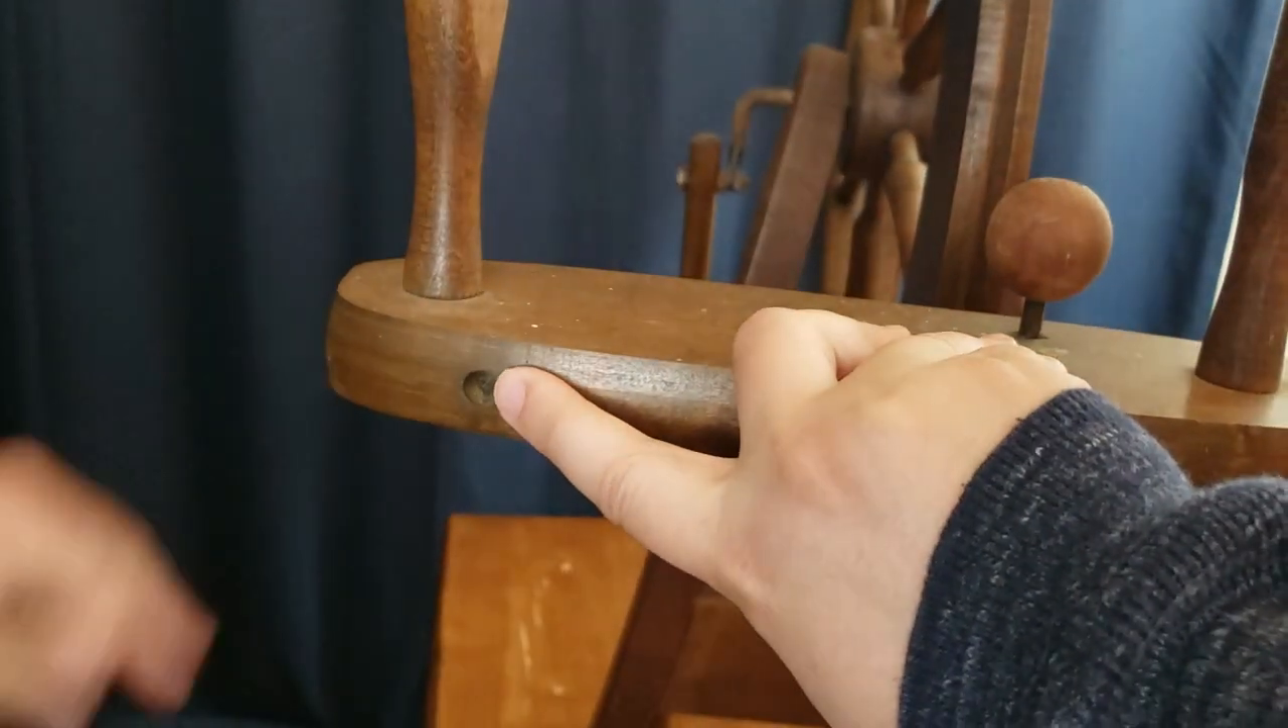This is a flyer lead or scotch tension wheel, and there should be a knob that goes in this hole right here.